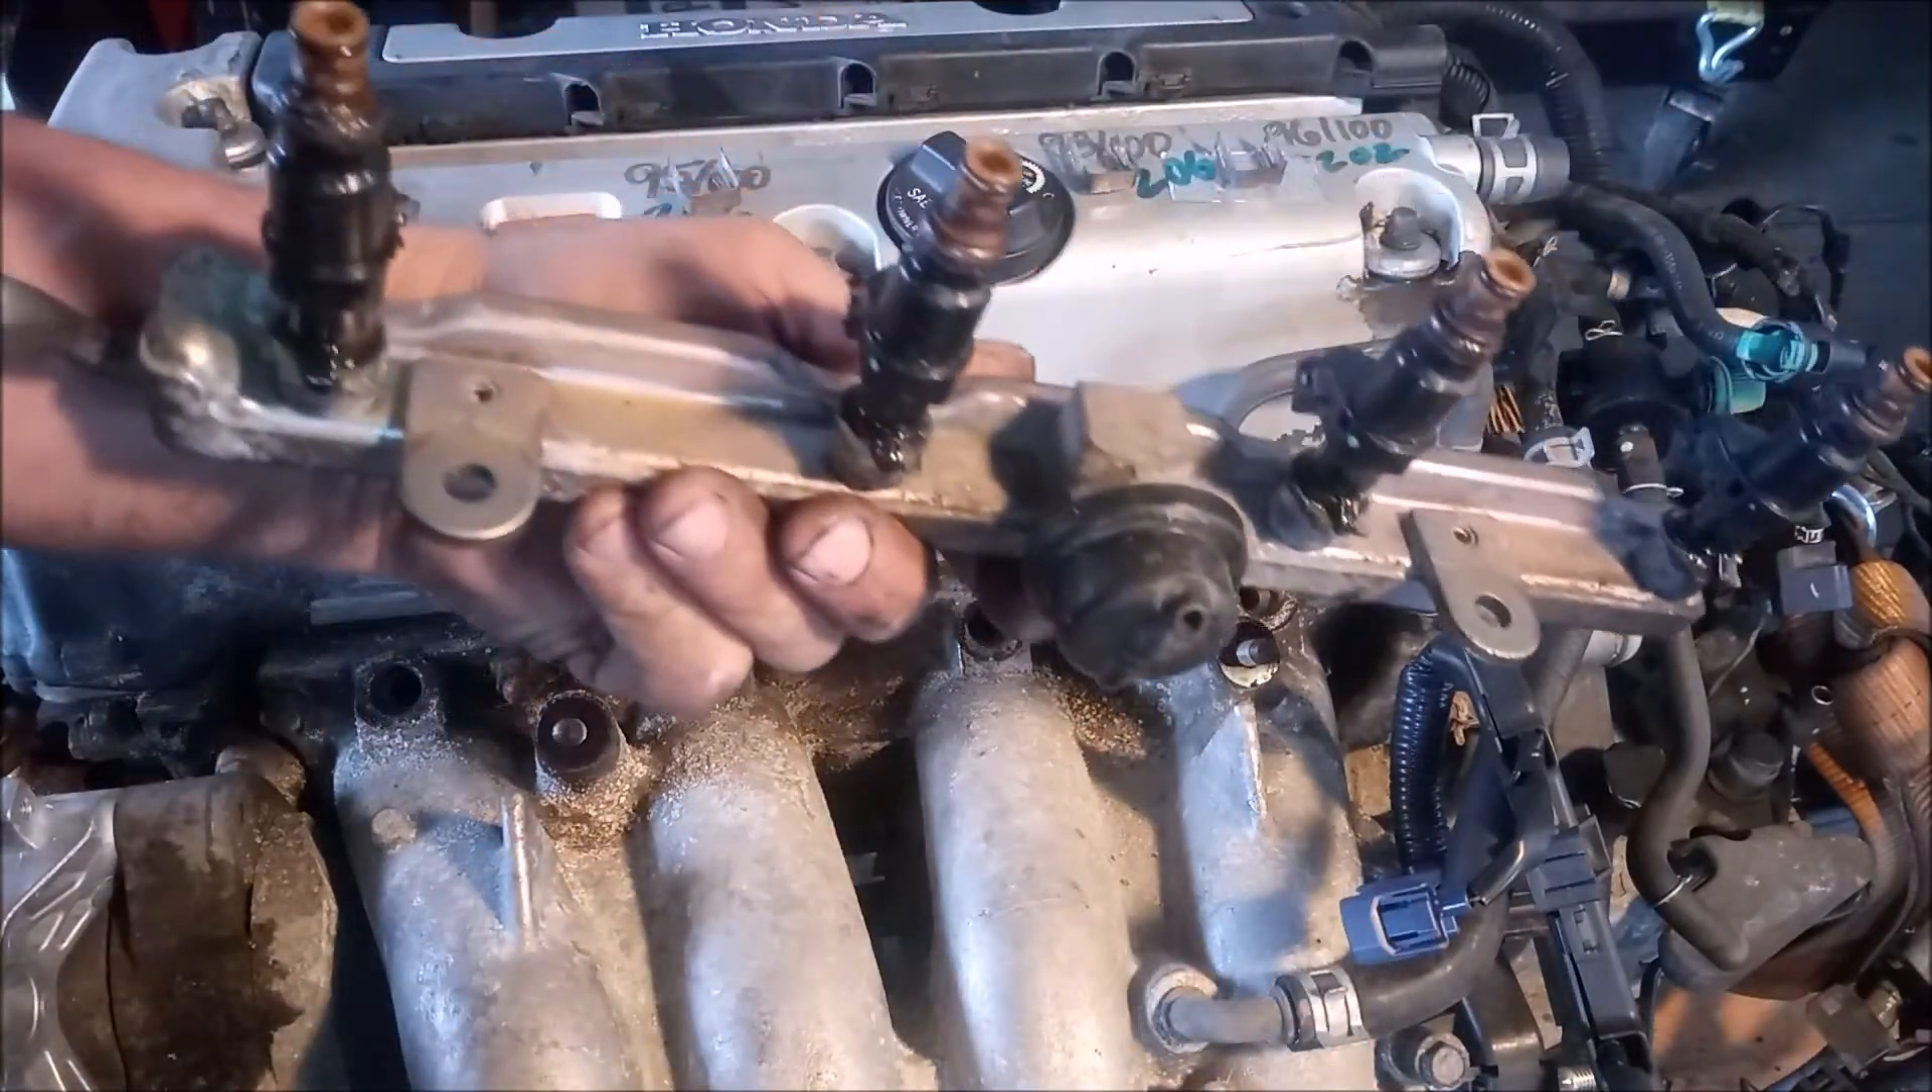And here comes the entire rail. All with the injectors attached.